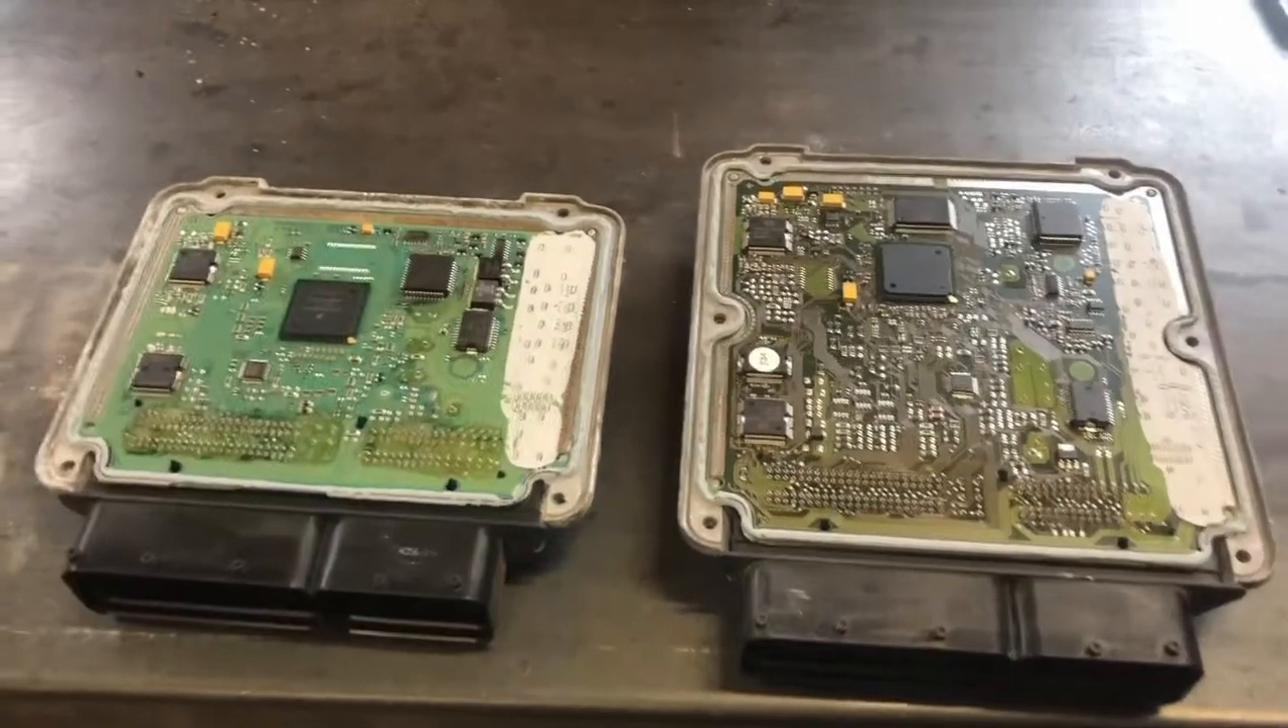So here's our two ECU's opened up.